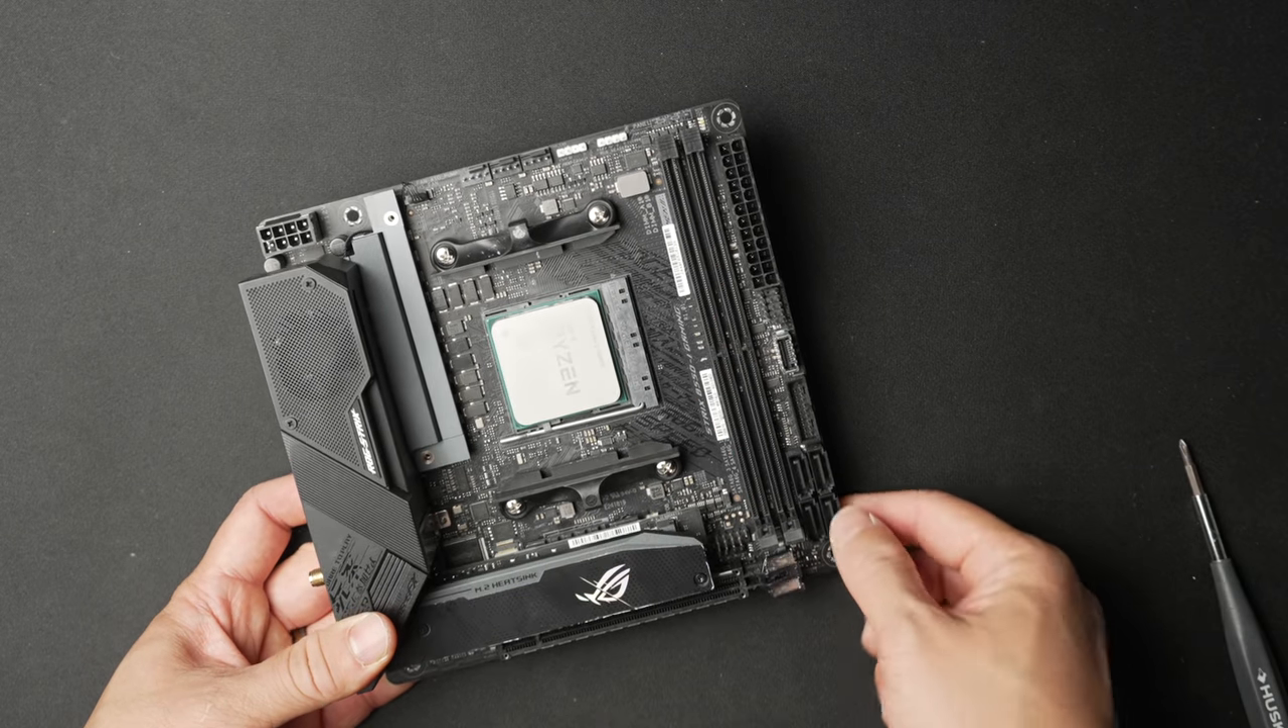We don't have to put the ram on just yet.